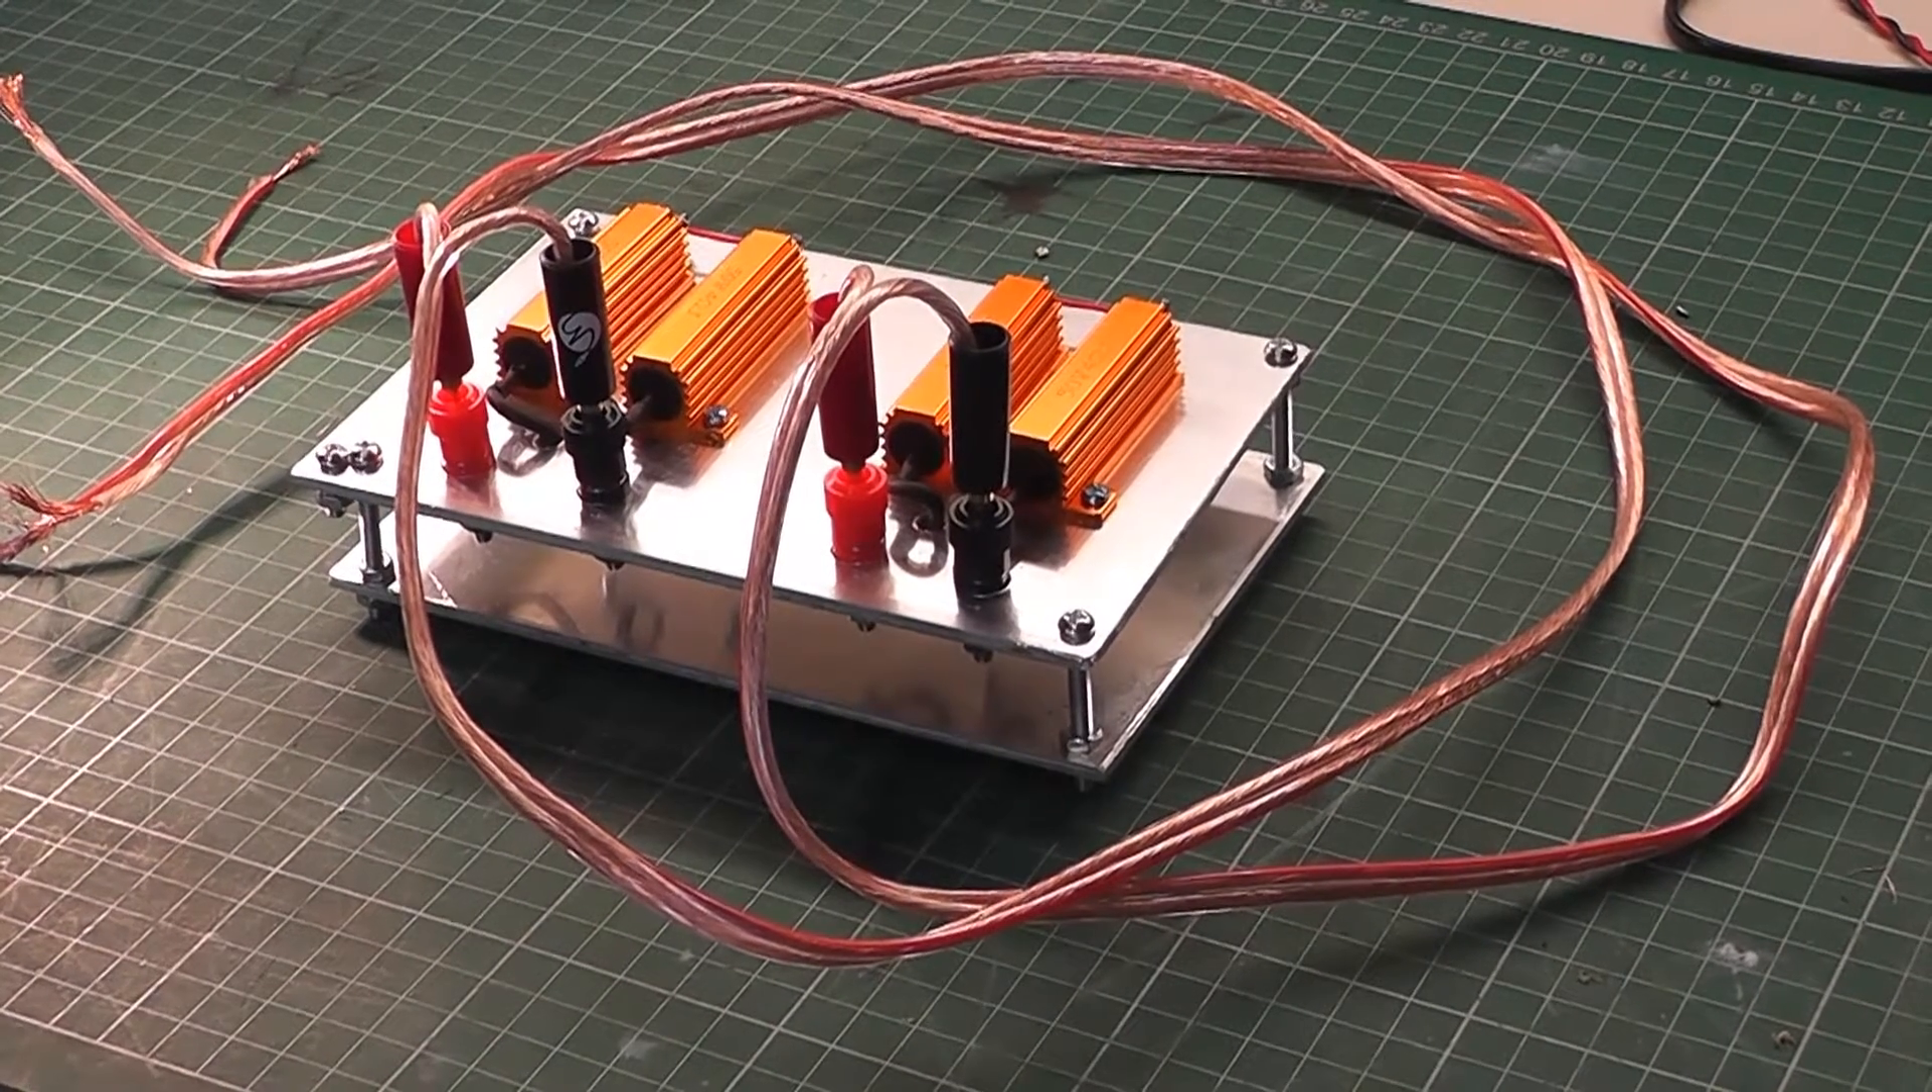Well, after a couple of hours' hard work, here is the assembled unit. As you can see, I've mounted the four resistors on top of the heatsink.